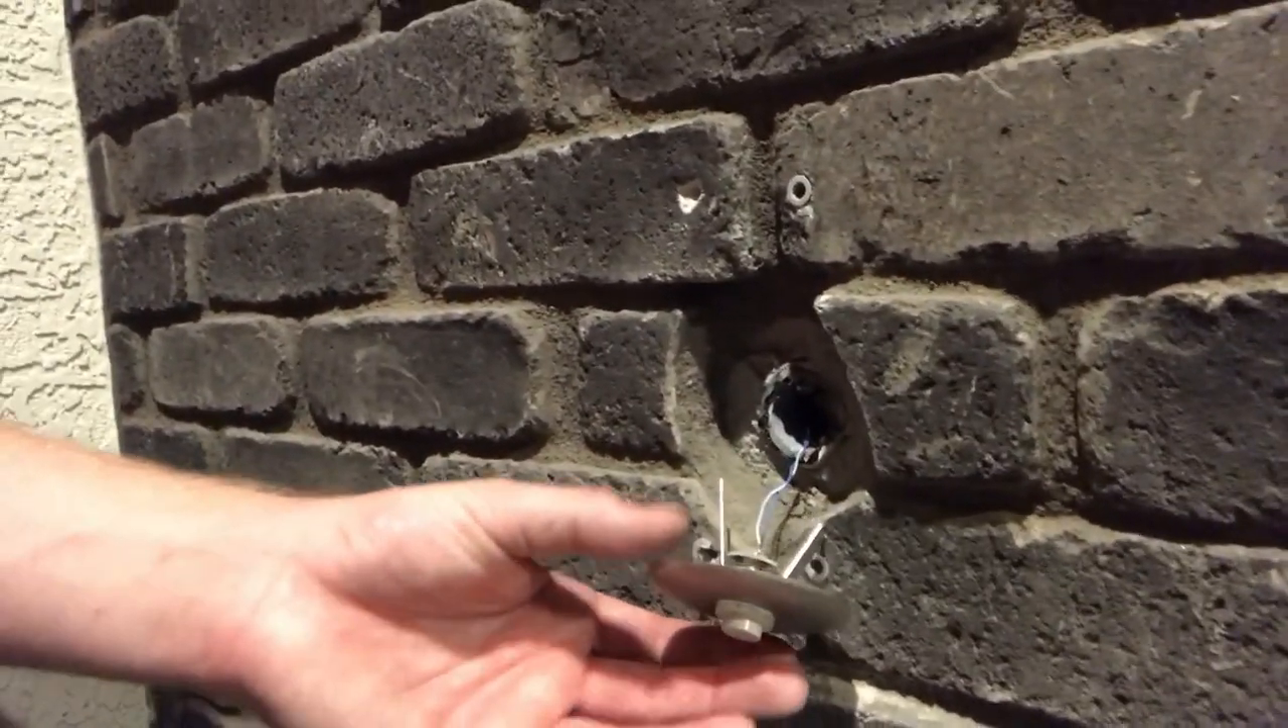Okay, so now I have the doorbell removed From the wall.